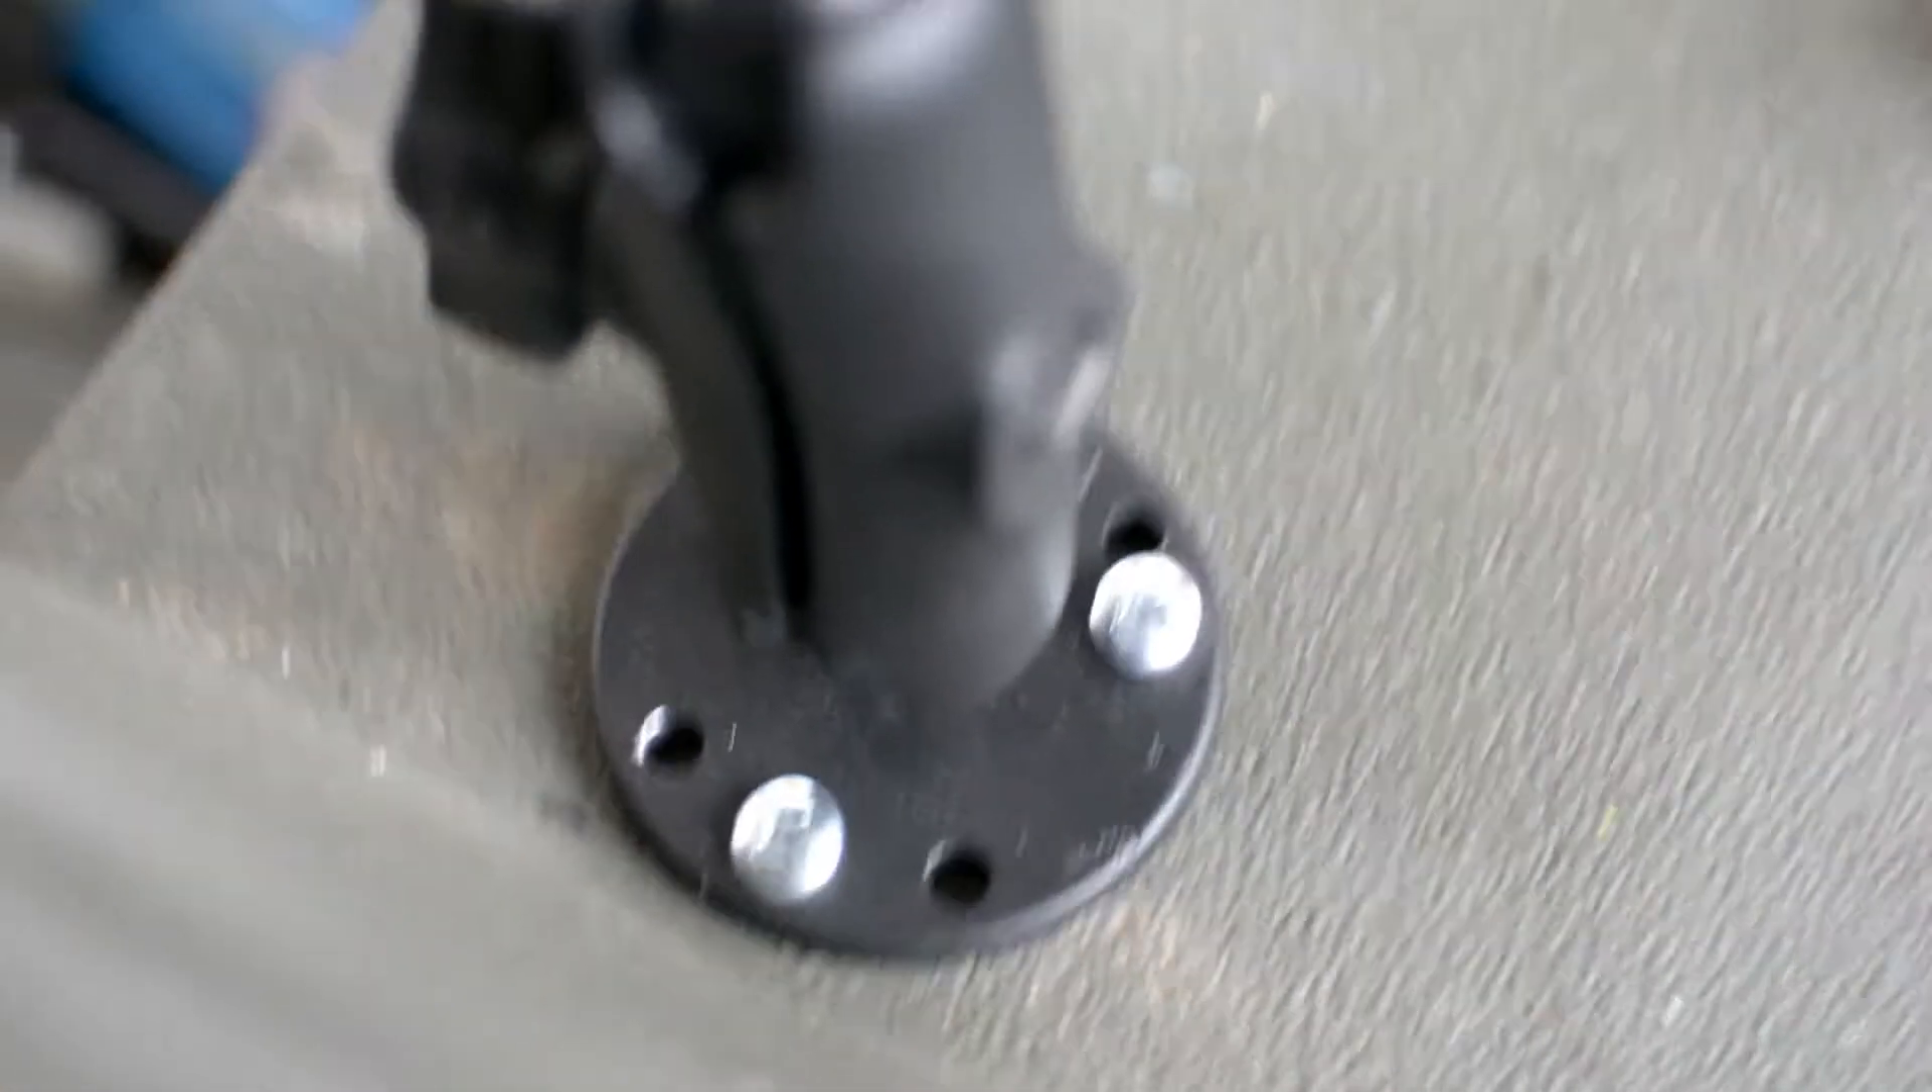Pre-drilled some holes. Put my ram mount down.